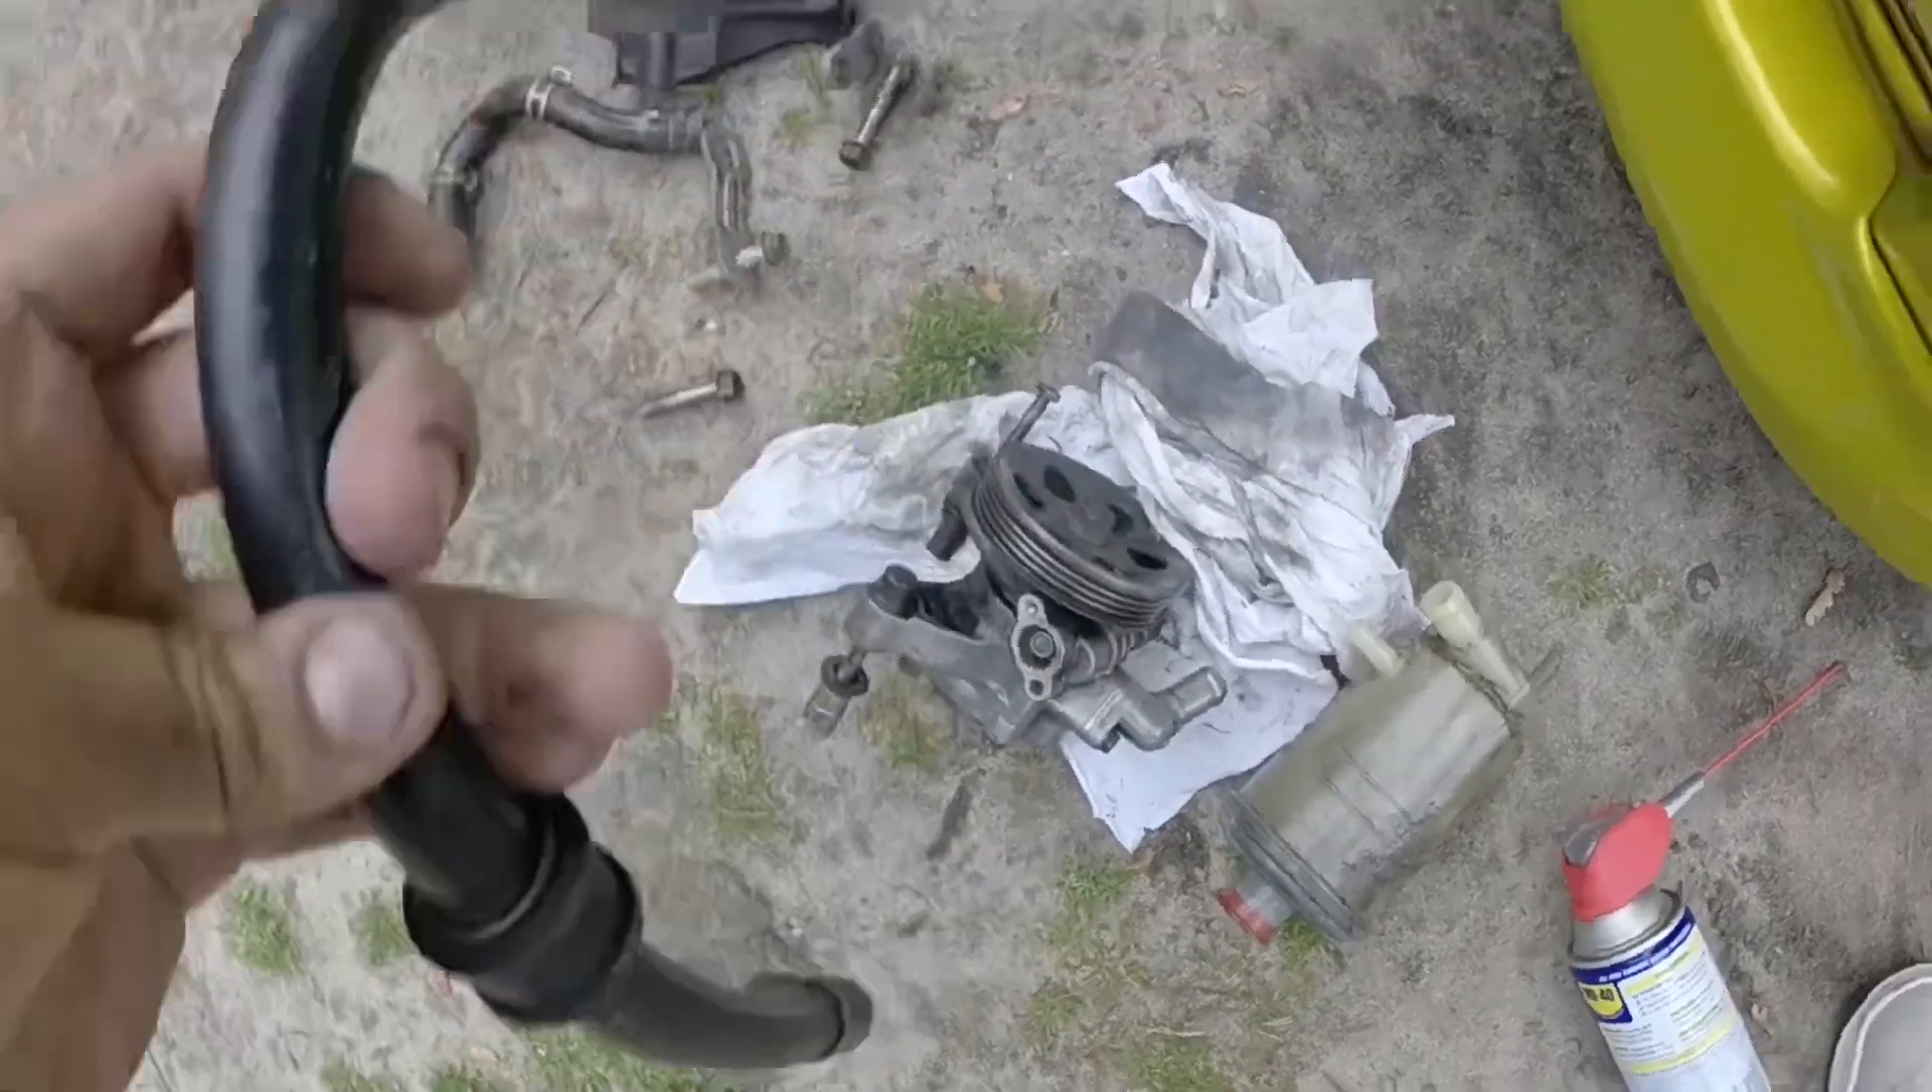So here's the reservoir that's out, the pump and pulley that's out, and this is the high pressure line.